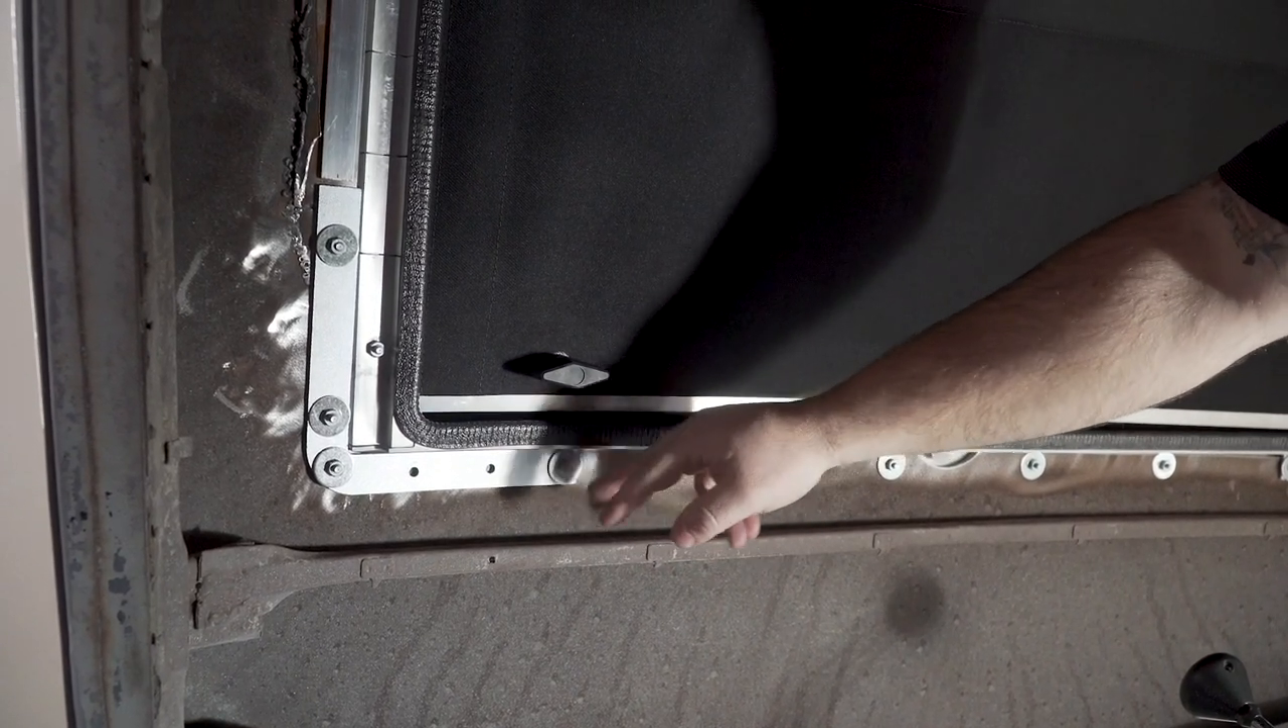As you'll see, the corners are installed on the inside of the vehicle. They will sandwich the roof skin and the frame together.